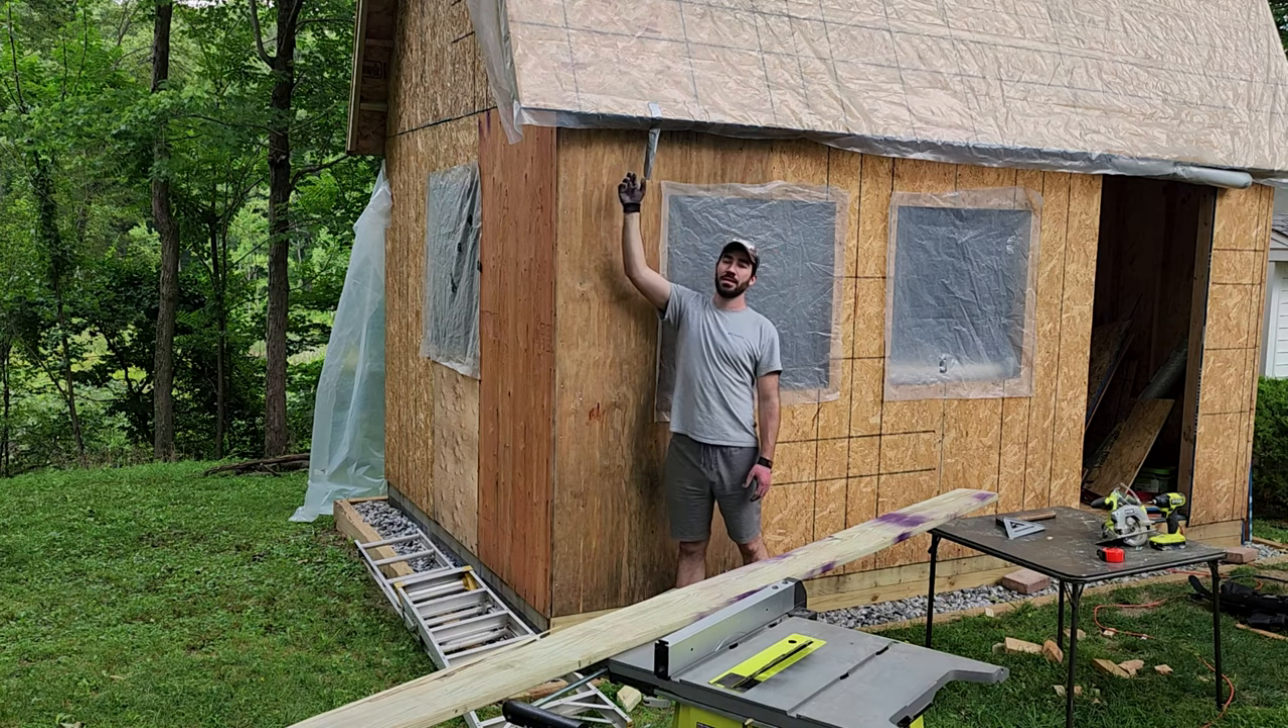All right, pretty much all the framing is done, all the wall sheathing and the roof sheathing is on.